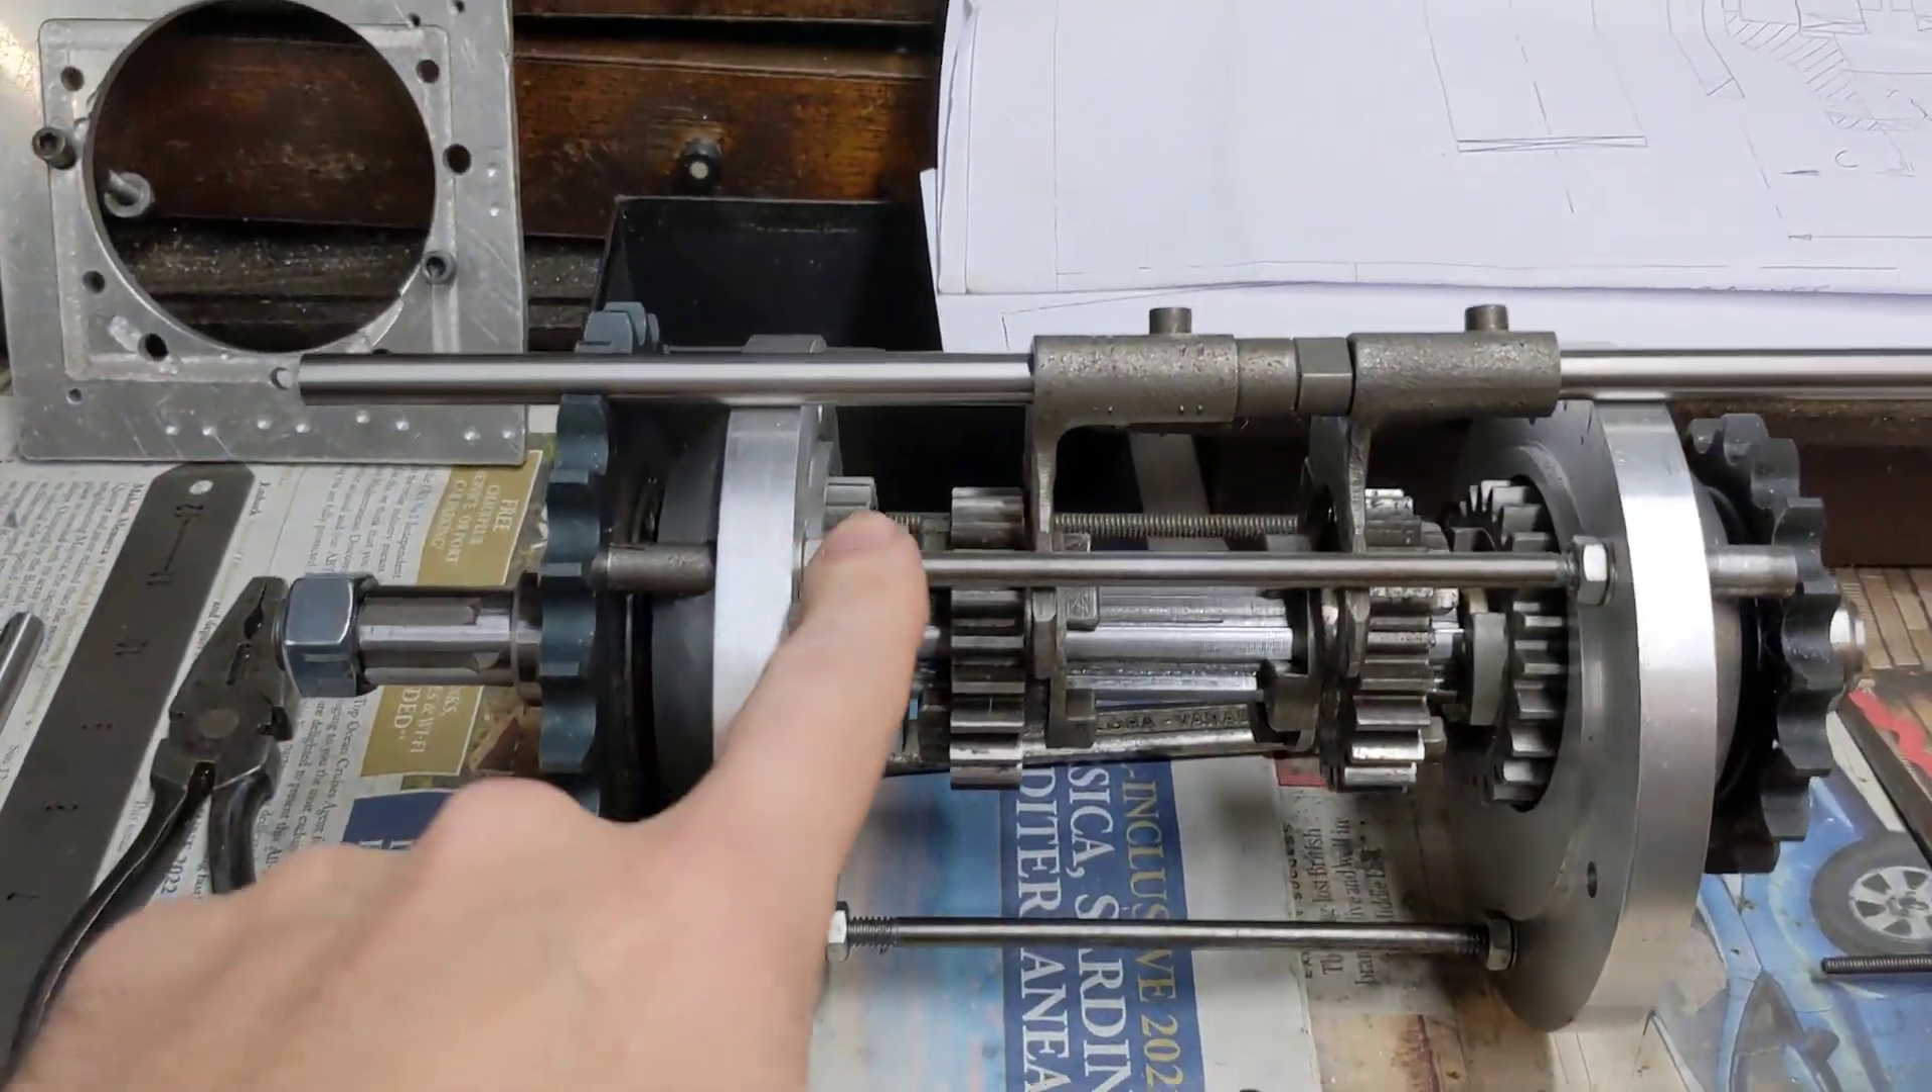Right so here we have the box assembled with these bars here in place of the casing.